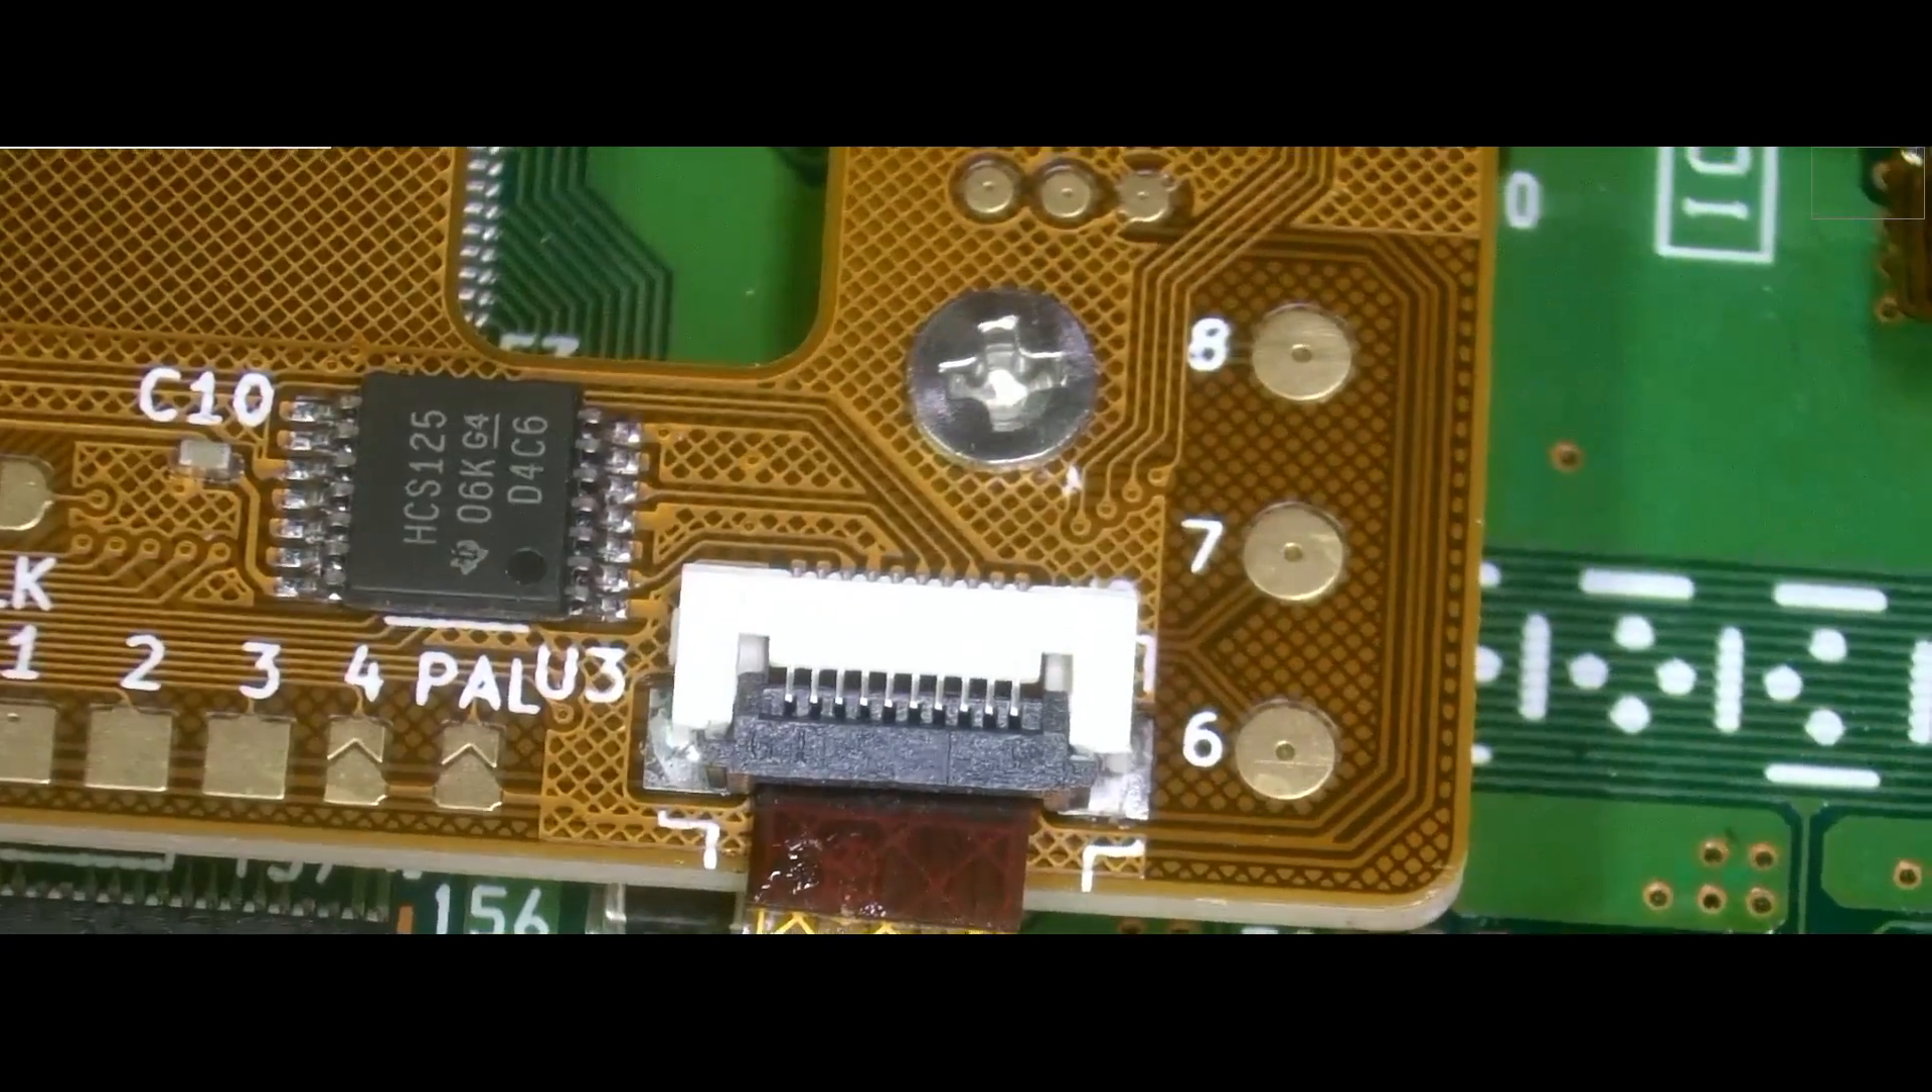All right so we finished installing the ribbons here or the flex cables and installed those into the board.